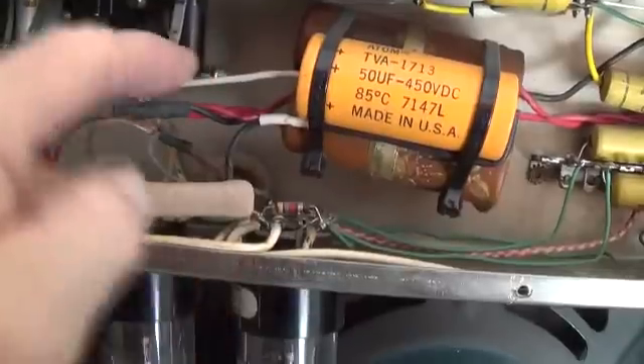You can see it looks like a new filter capacitor has been added in.